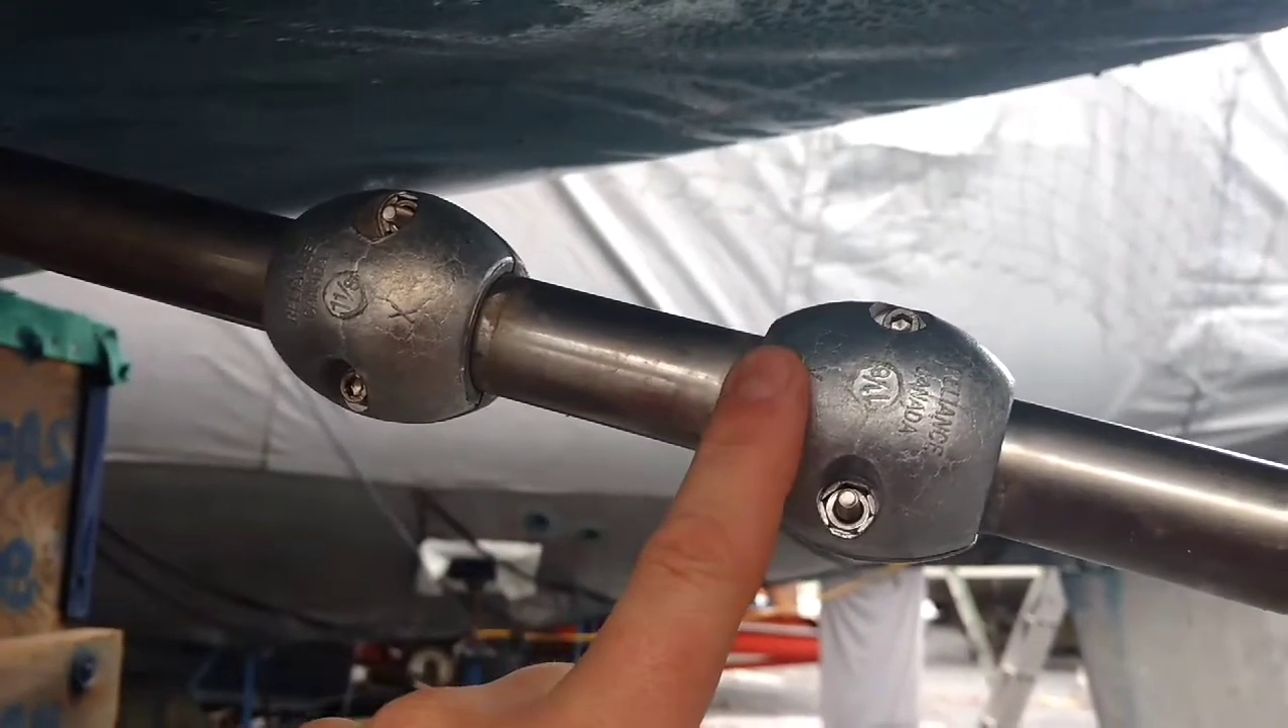Both zinc anodes have been installed.